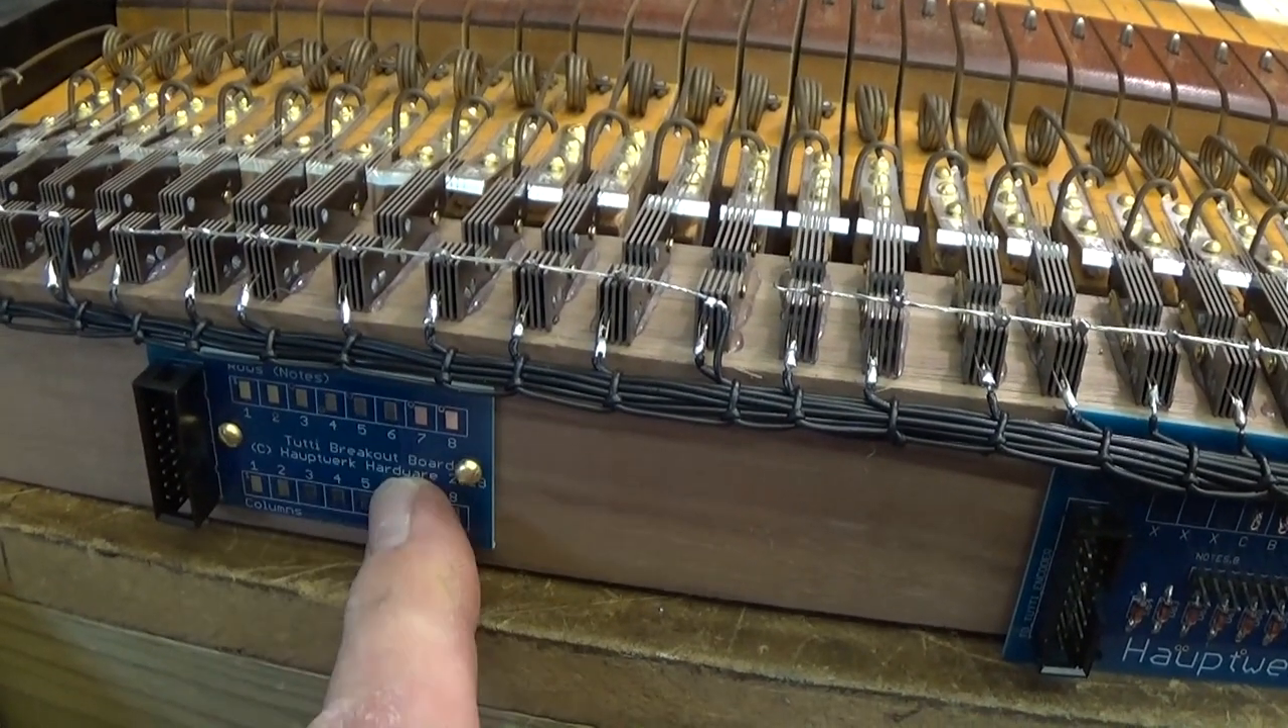OK, so that's all of the wiring laced together now. And it's nice and neat and tidy.